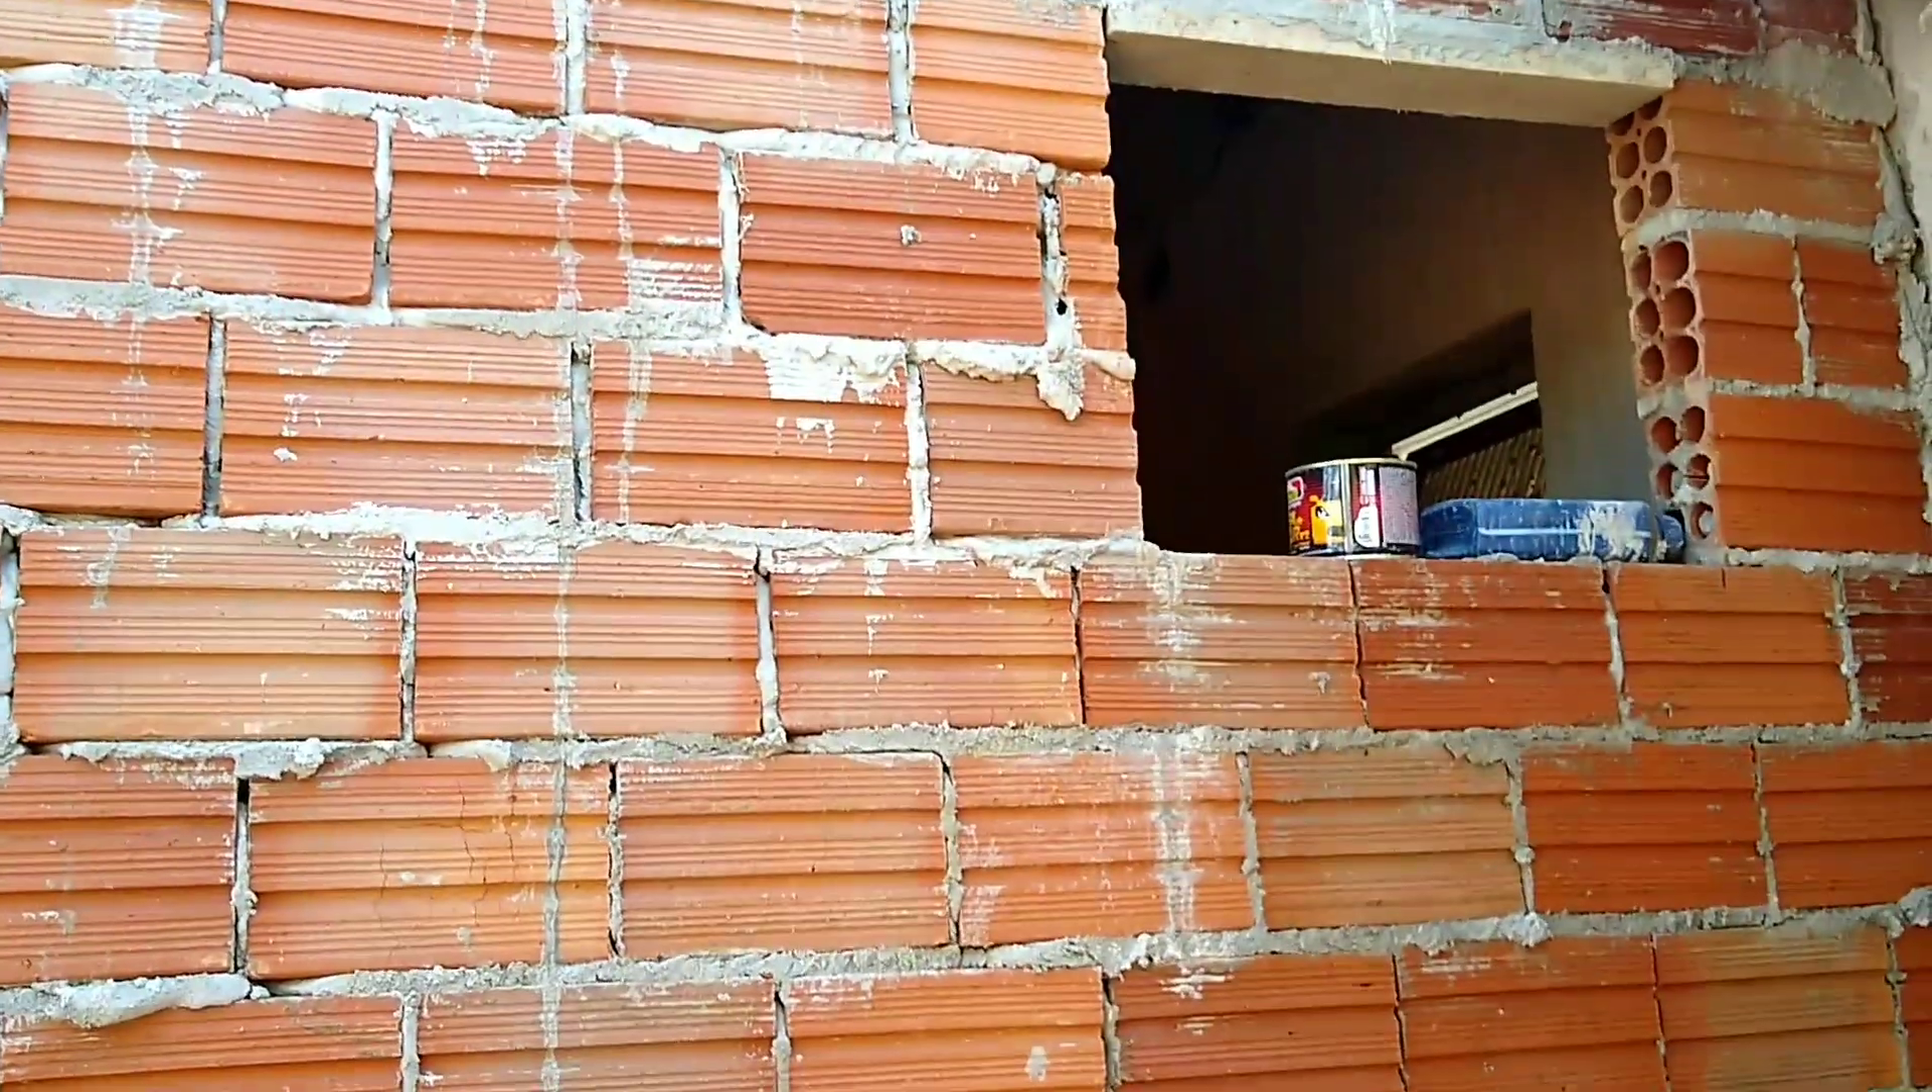Aqui Já é minha janela do banheiro, né? Que ainda falta colocar.